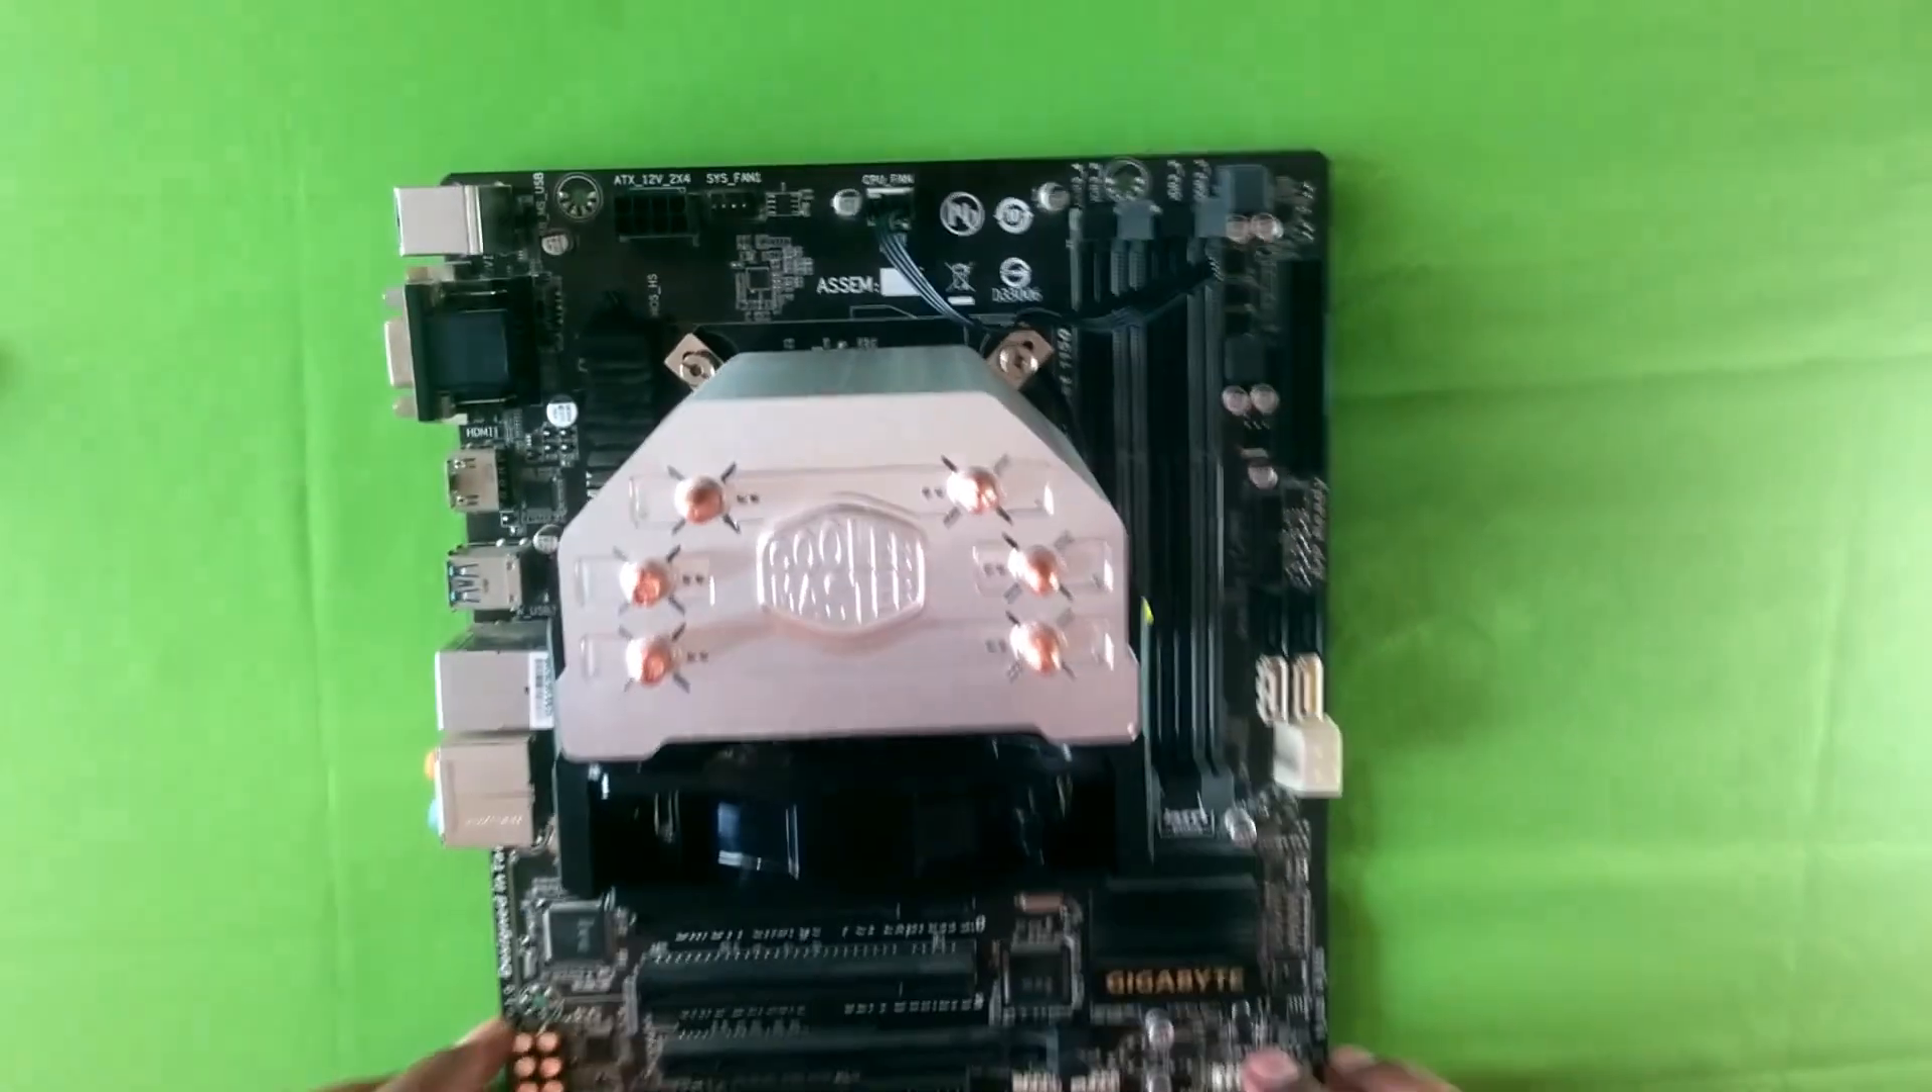There we have it guys the cooler installed and ready to rock and roll.